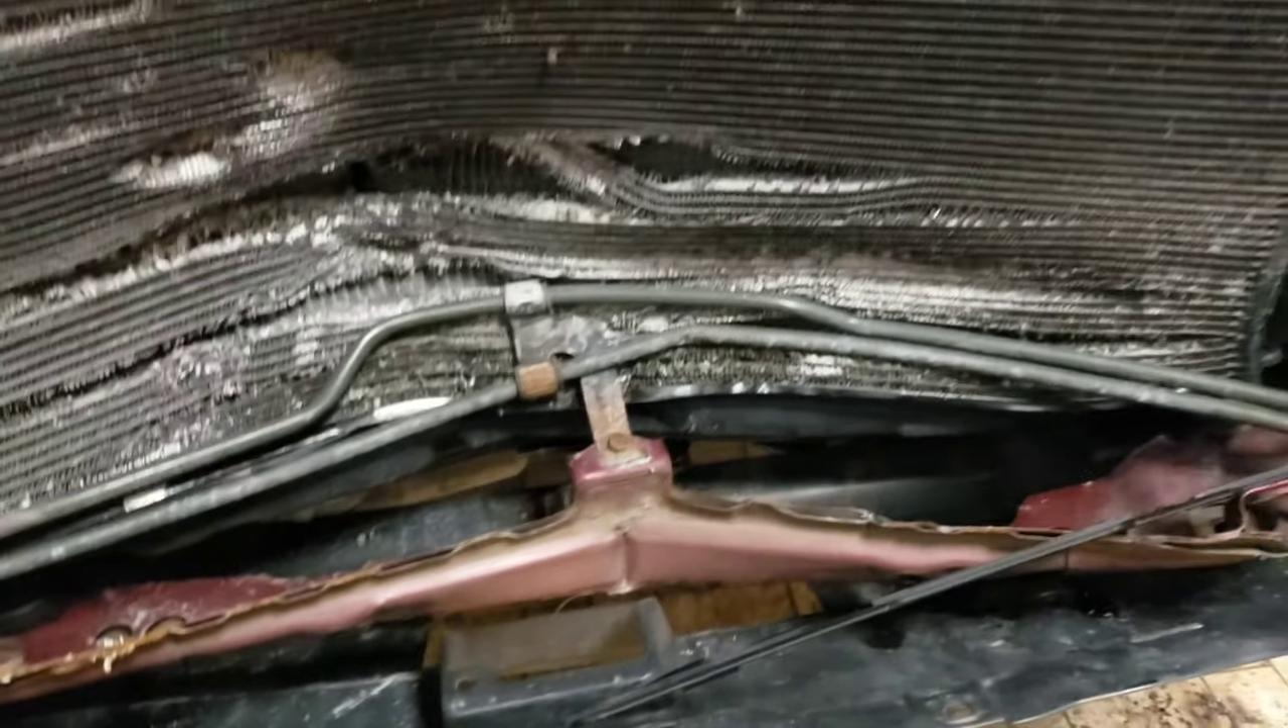This lower rad support is out of place.